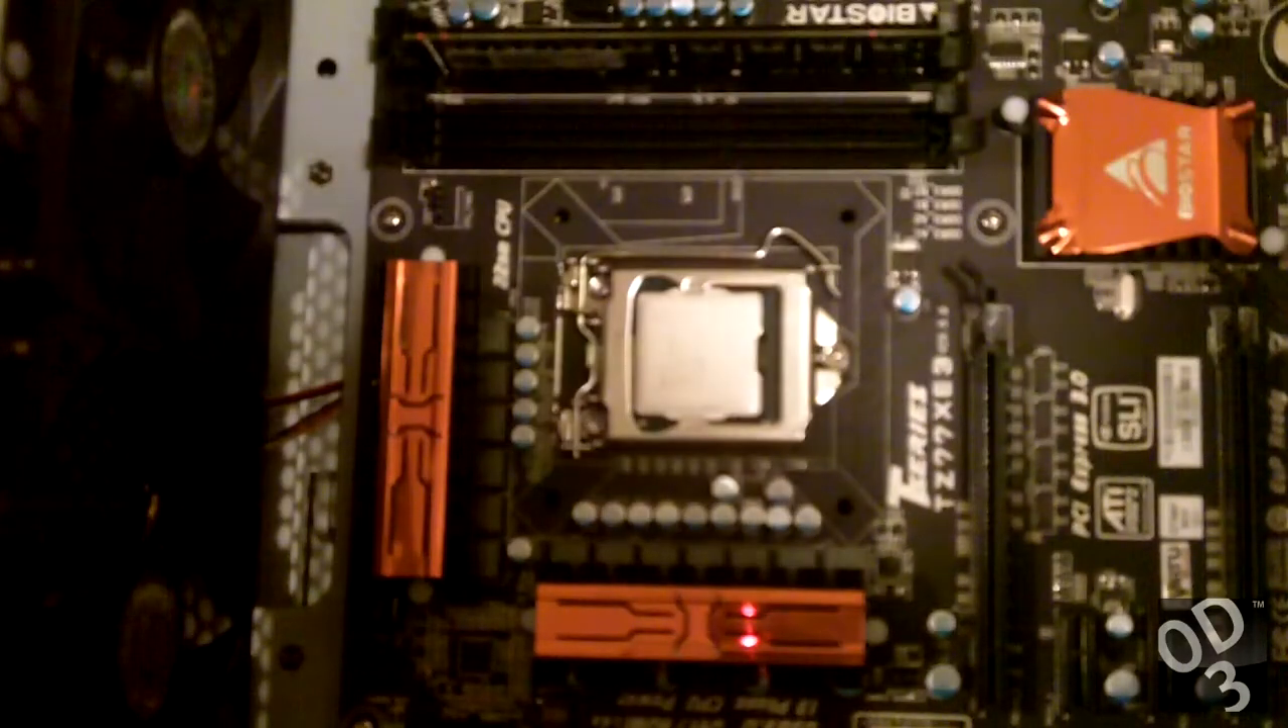Now the cpu is successfully installed onto your motherboard.